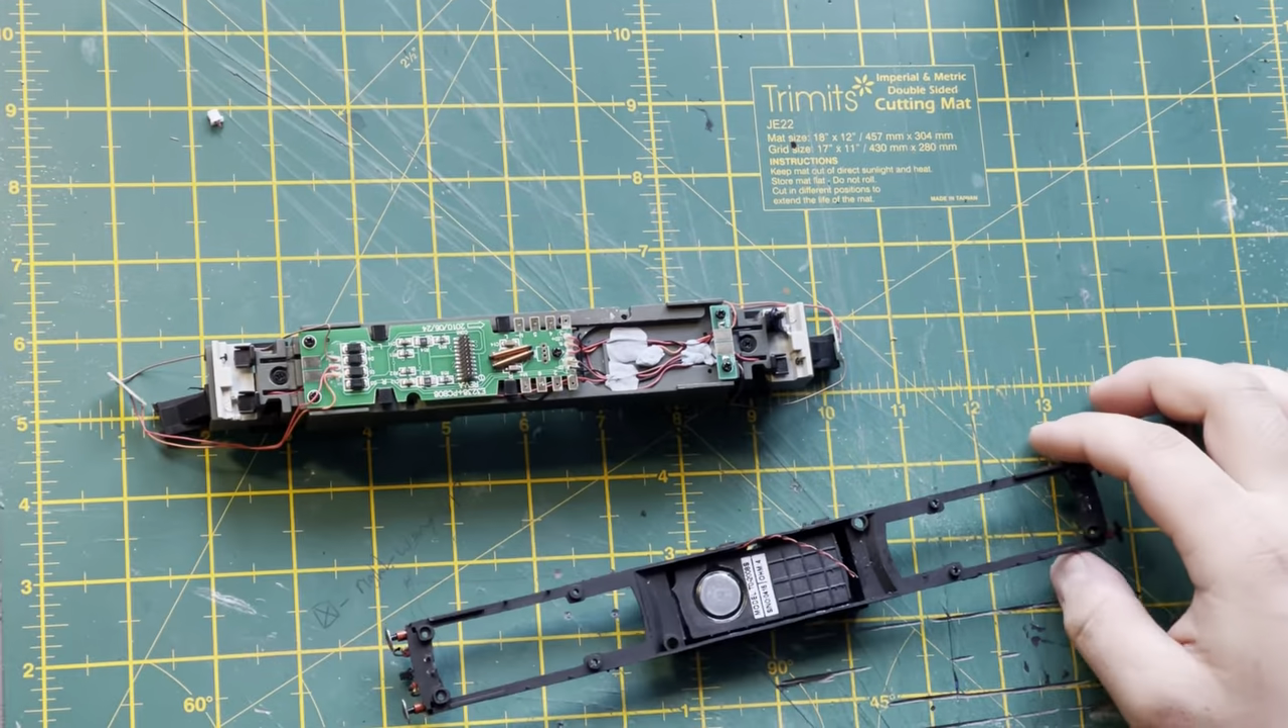We've got our speaker attached in our chassis.